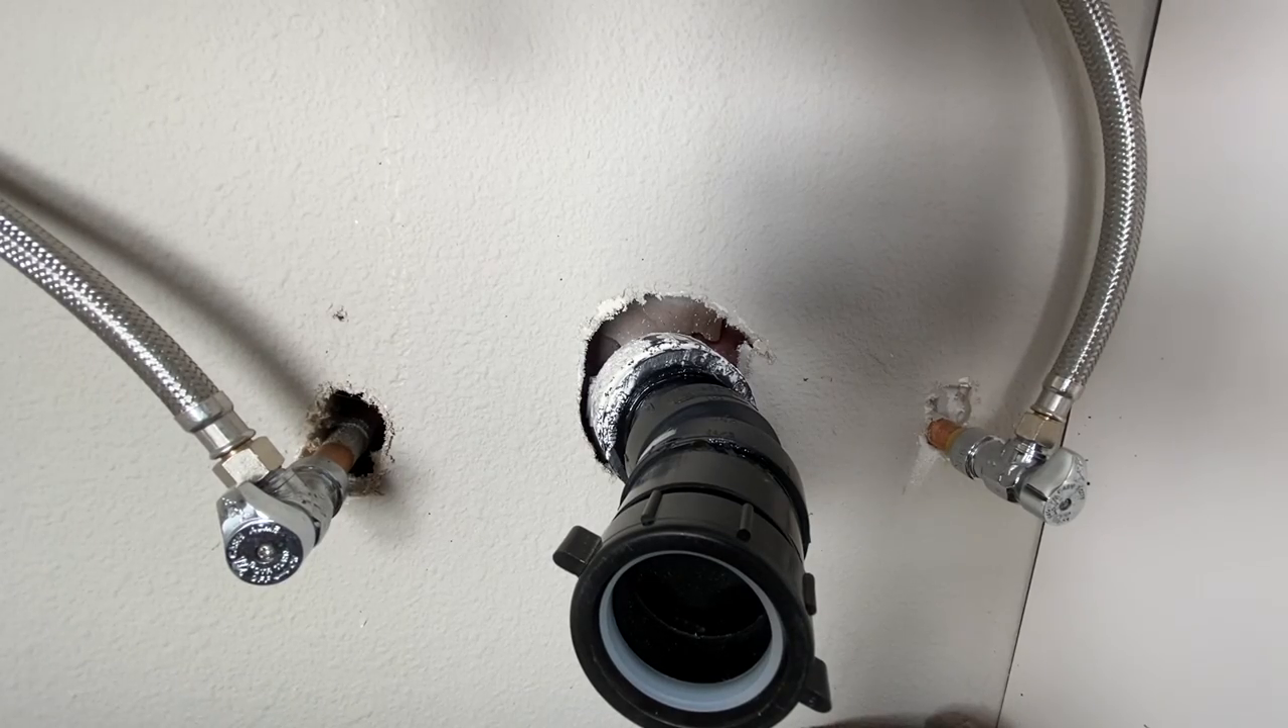So what we're looking at, we're looking at these gaps right here. We're looking at these holes and we're going to cover them.